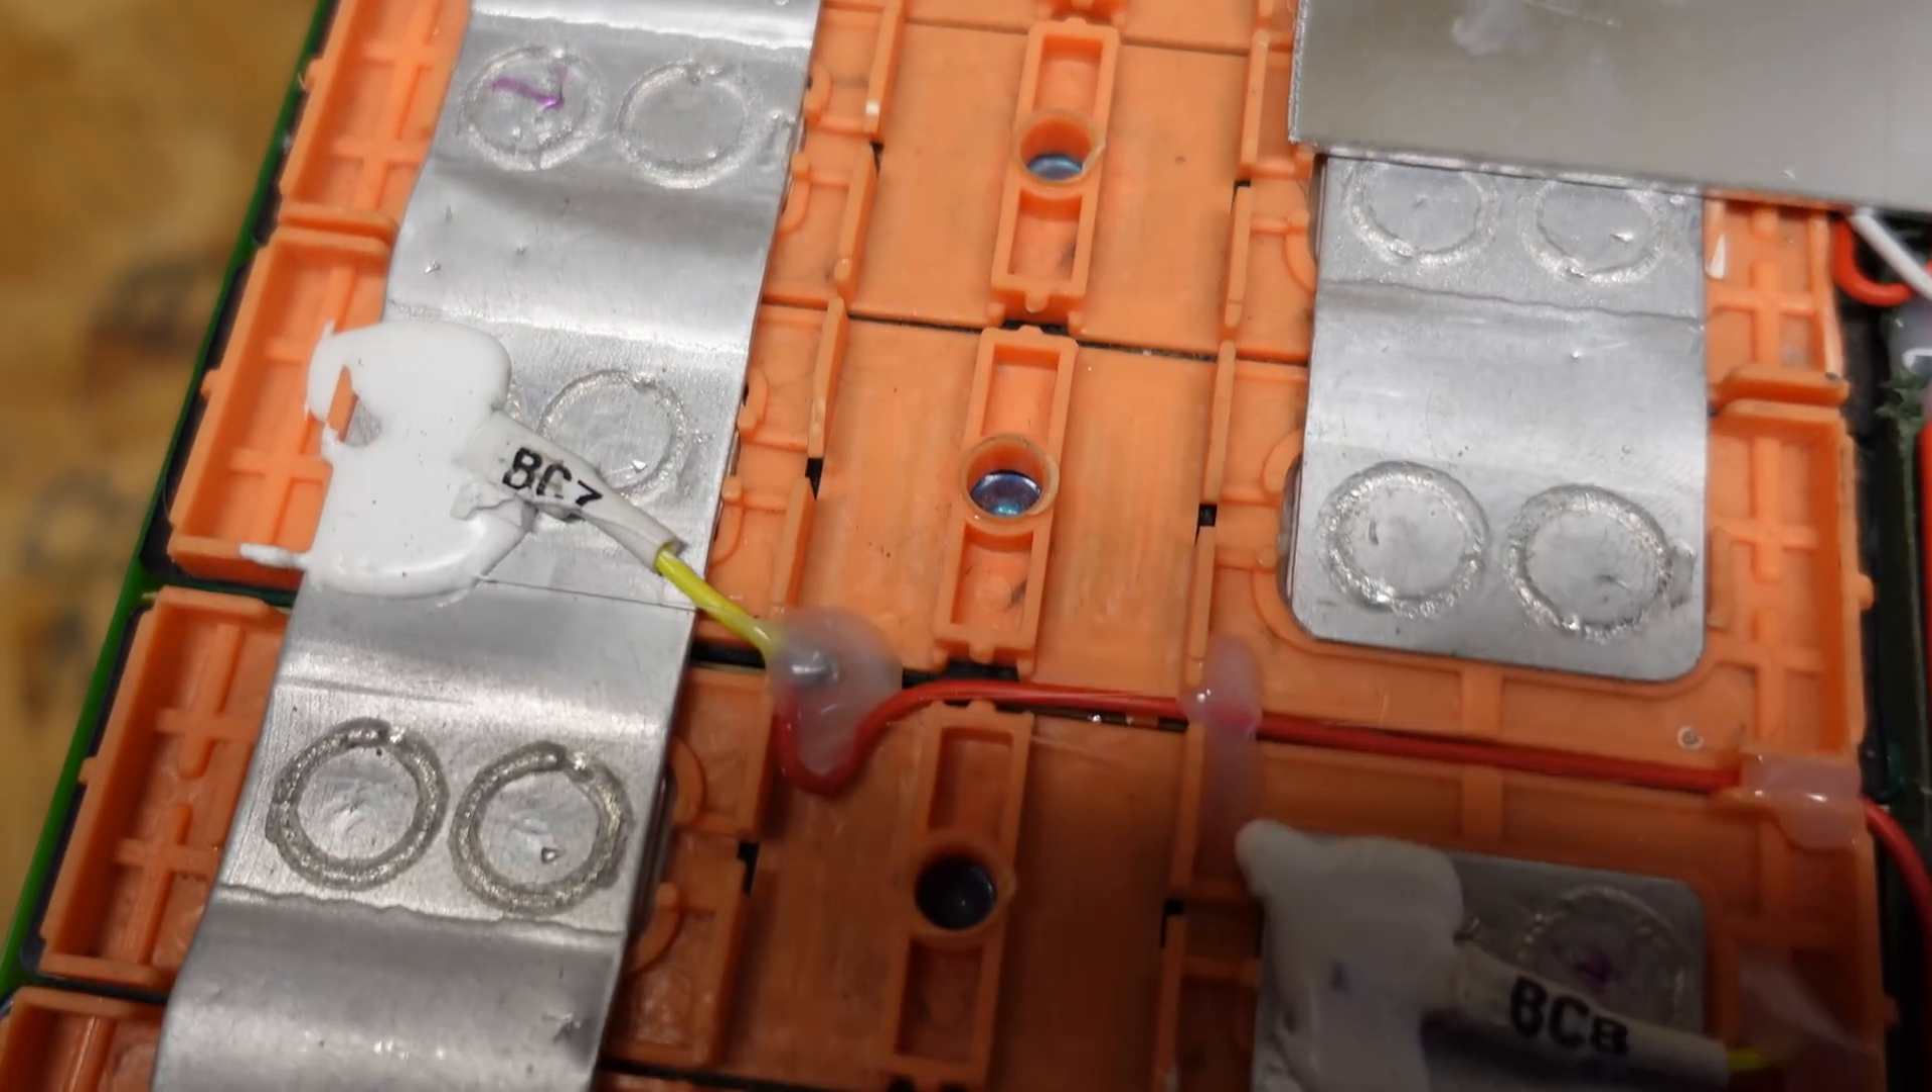You can see the balance connections are on there well. They're glued down so they don't pull out.